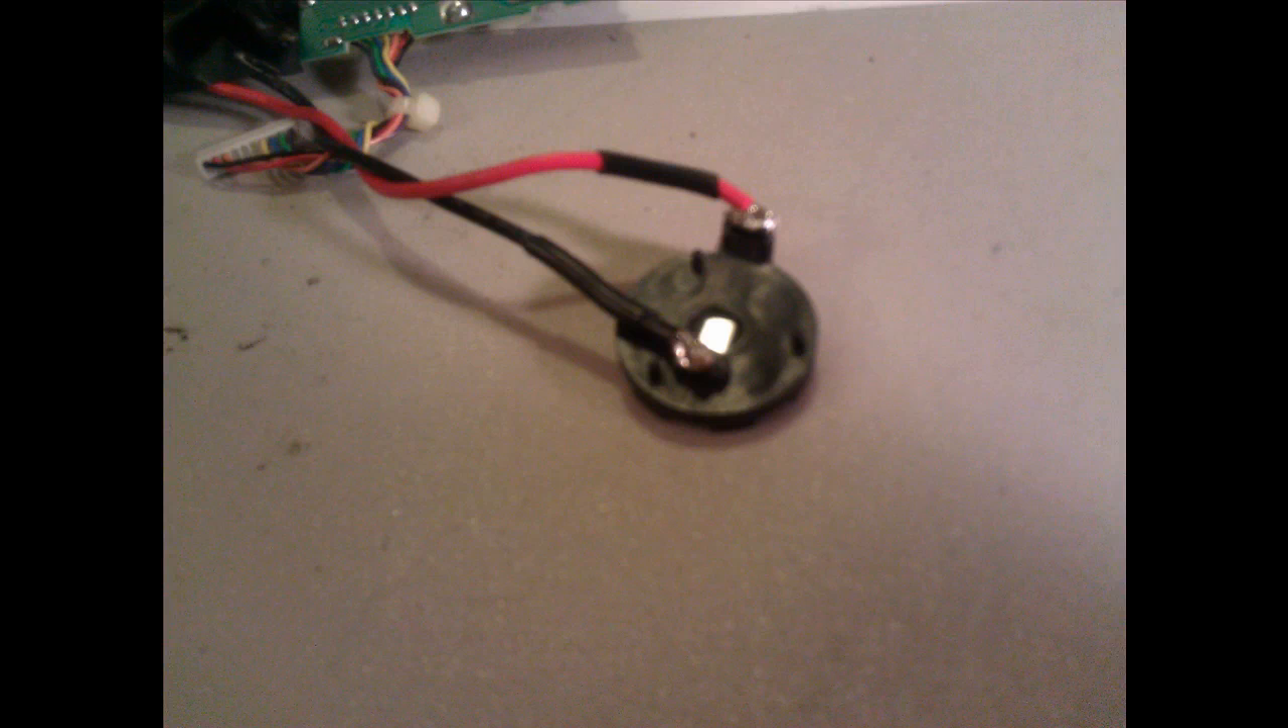And now I've attached to the battery holder the two wires out of my junk box.